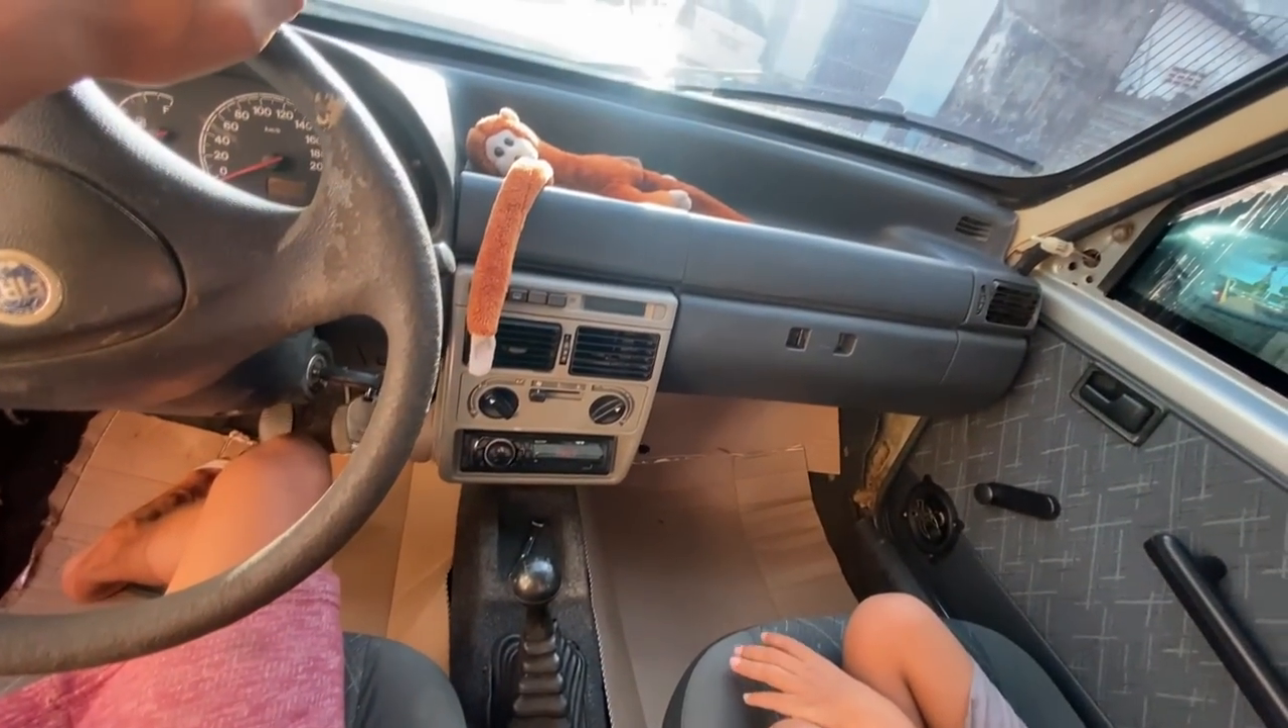Tá aí, o somzinho já tá no local, no local de trabalho dele.